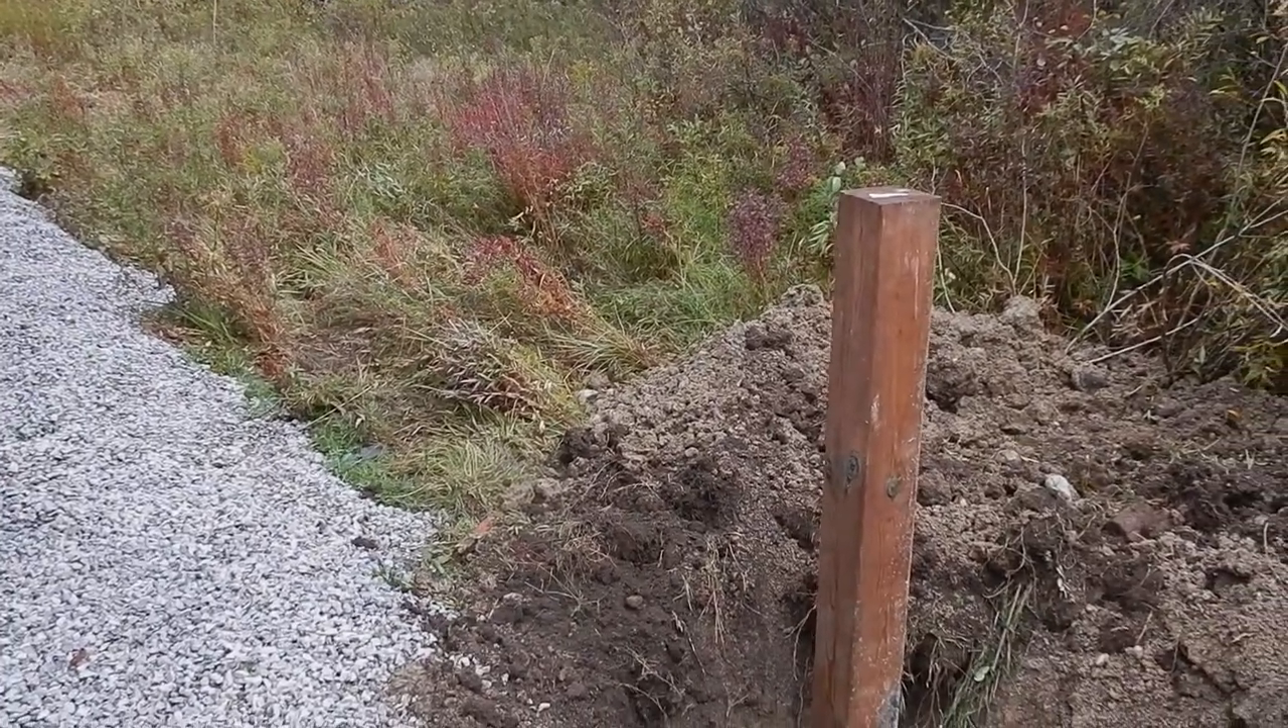And then we've stuck a post into the ground here.